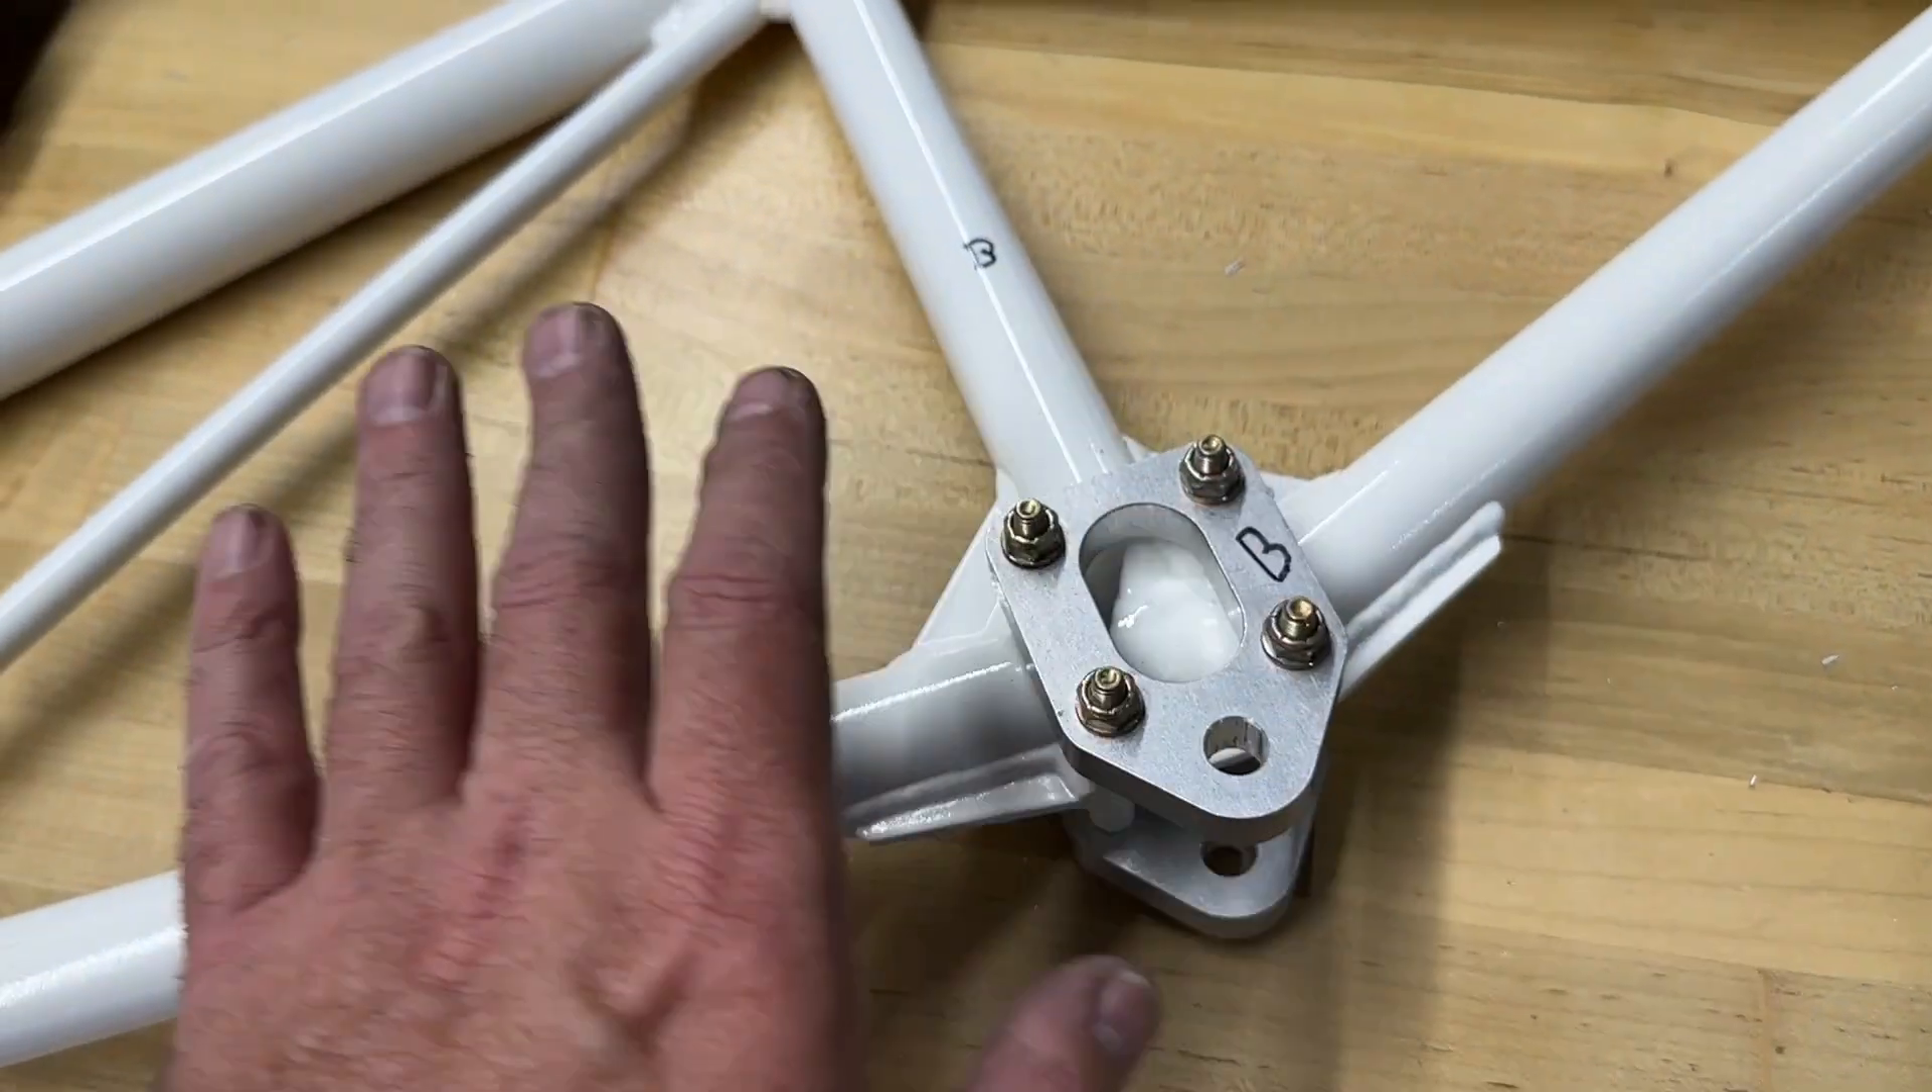And there we have it one strut truss complete fittings attached properly this time.